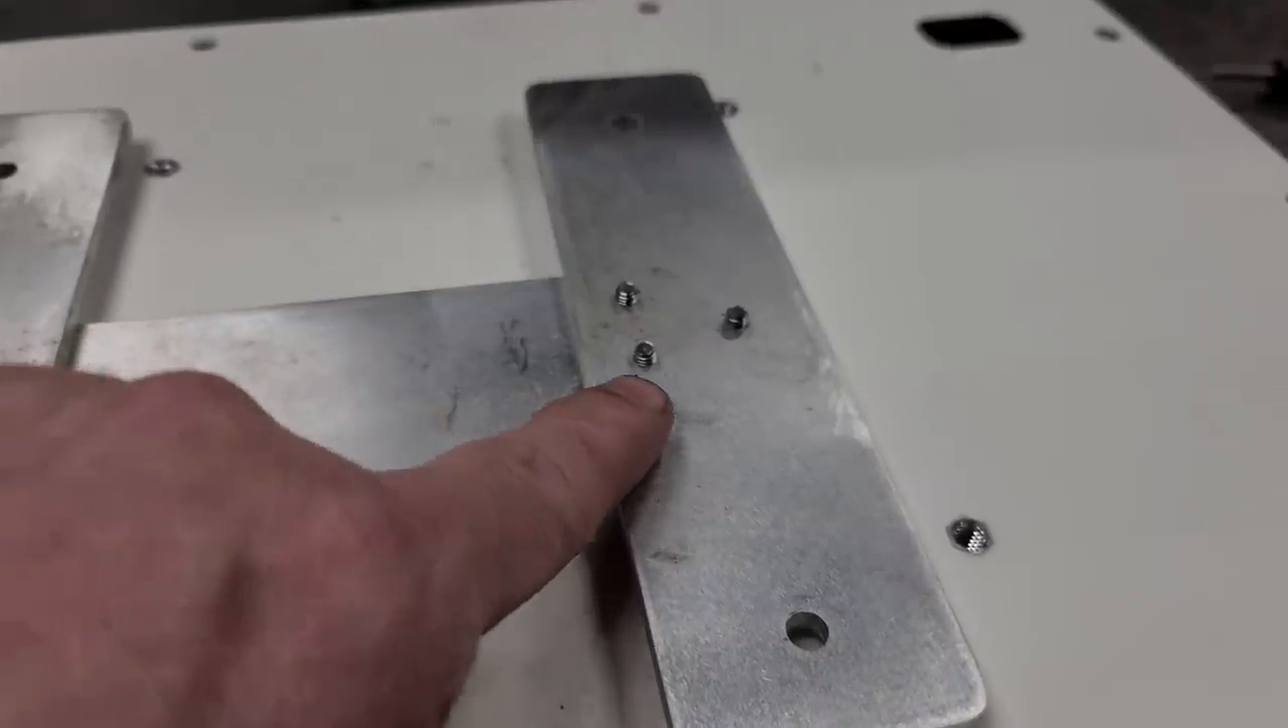My studs are sticking through a little bit.